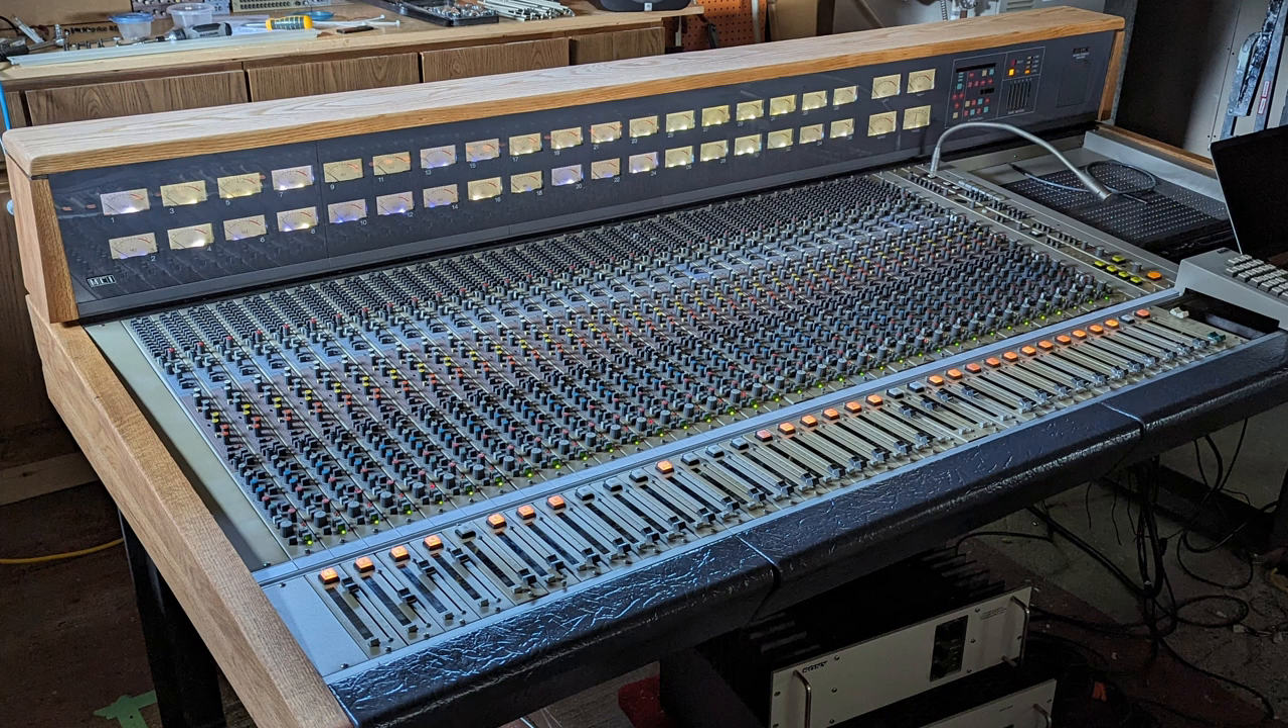So while i wait for a tech i reassembled the whole board turned everything on and got a glory shot of what it looks like all together.